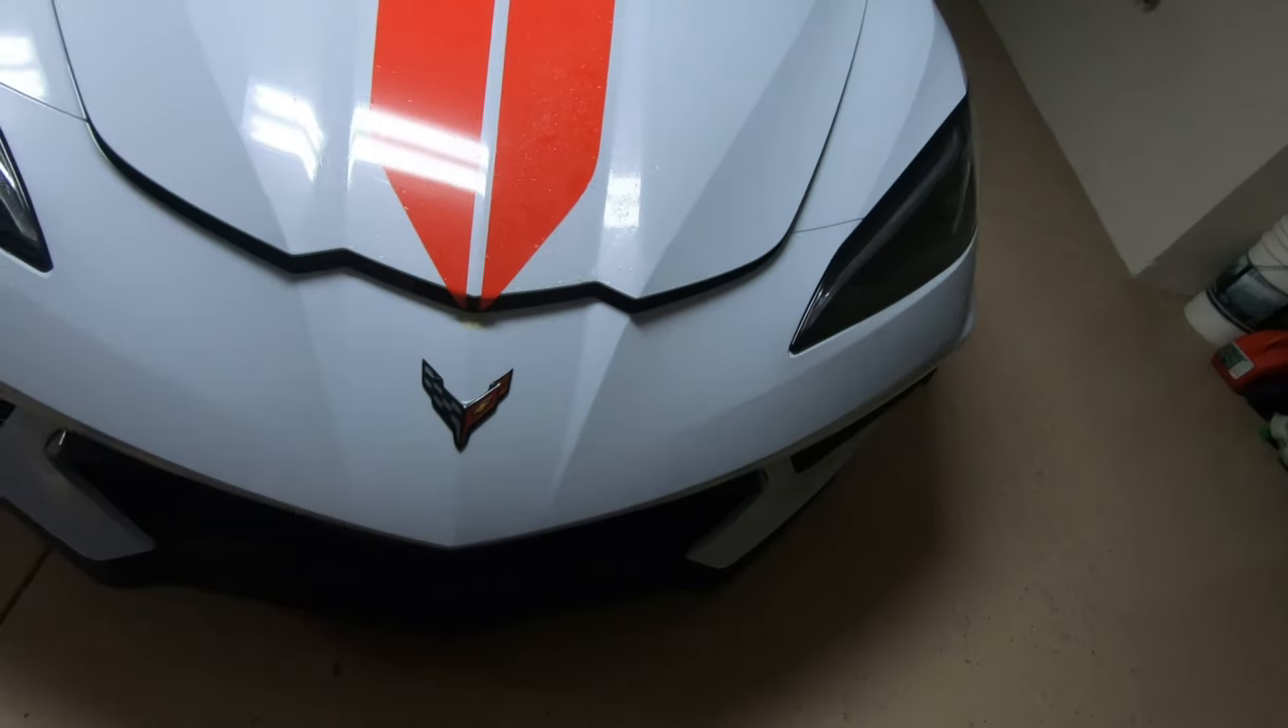Okay, we've got the hood on. Look at that.